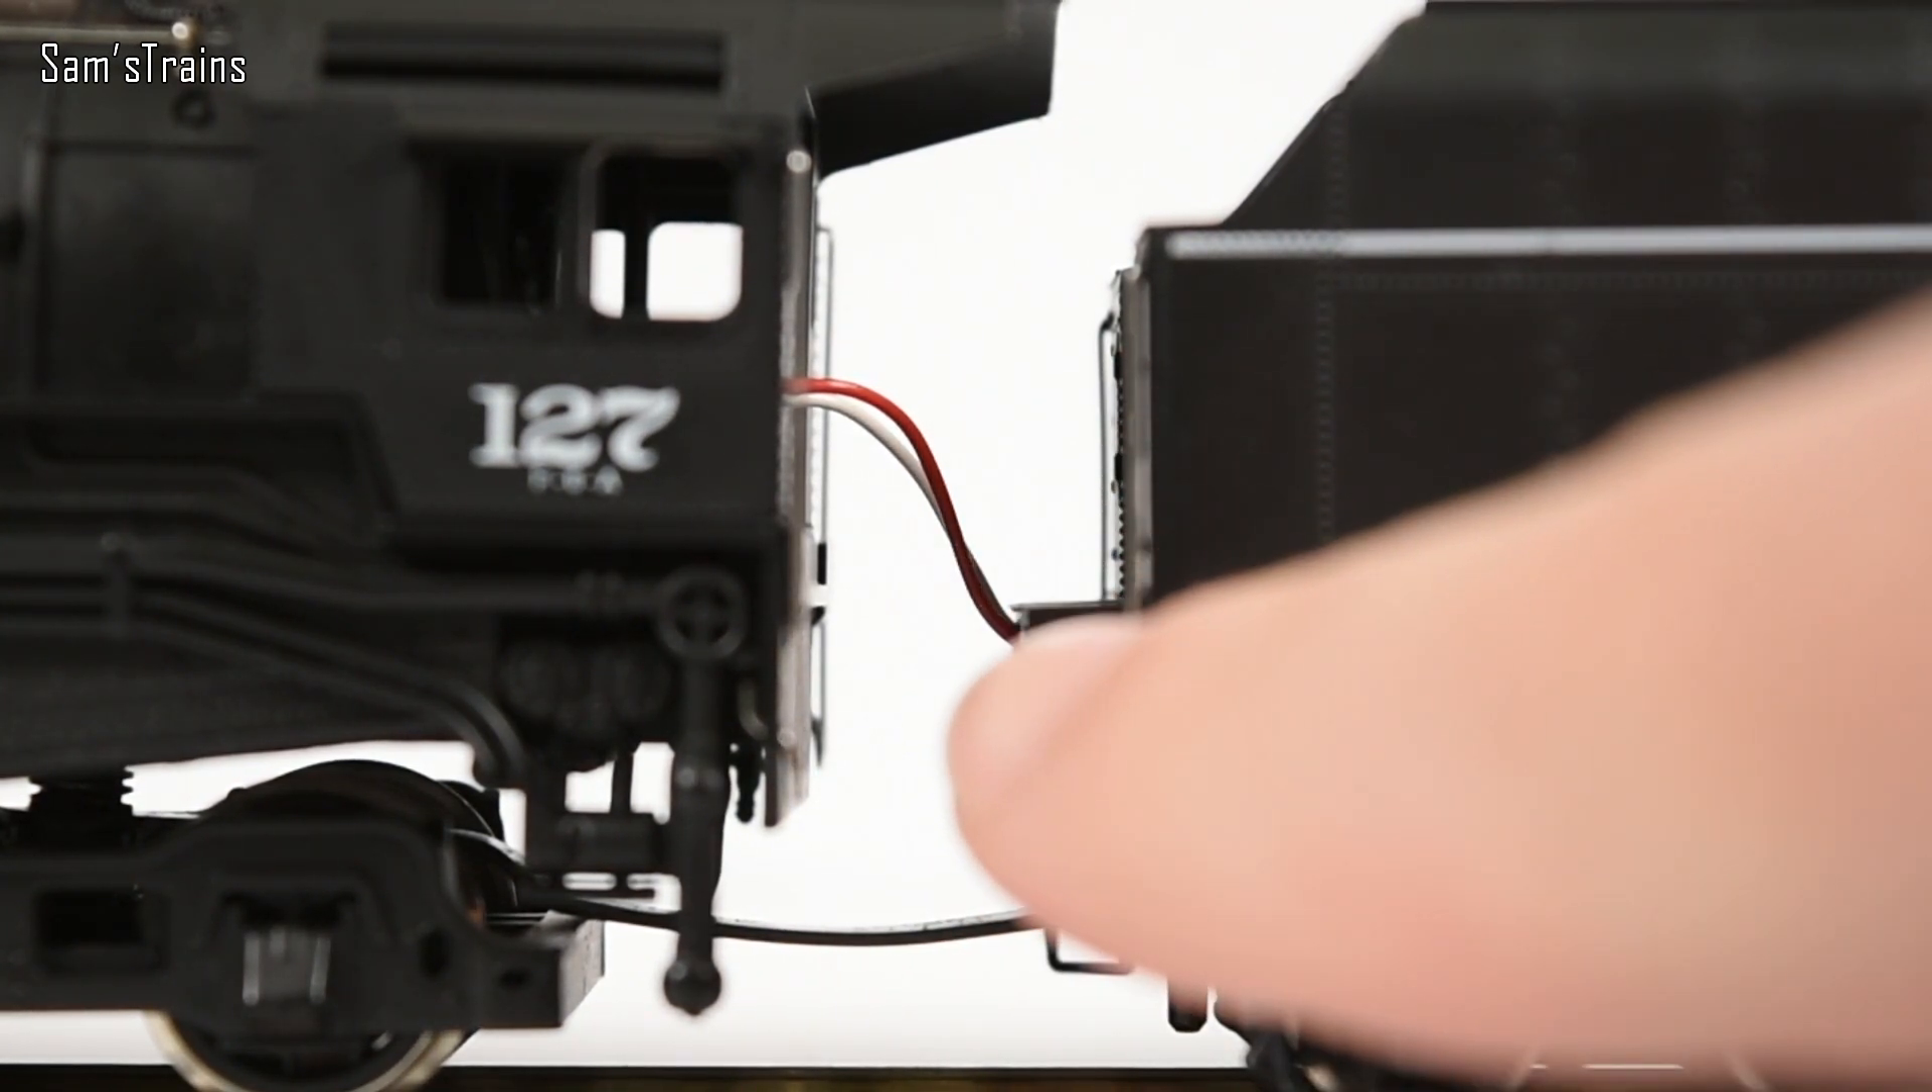First of all you can see there is a pretty large gap between the loco and tender And between that gap you can see we do have a bit of an ungainly wire going between the loco and tender.